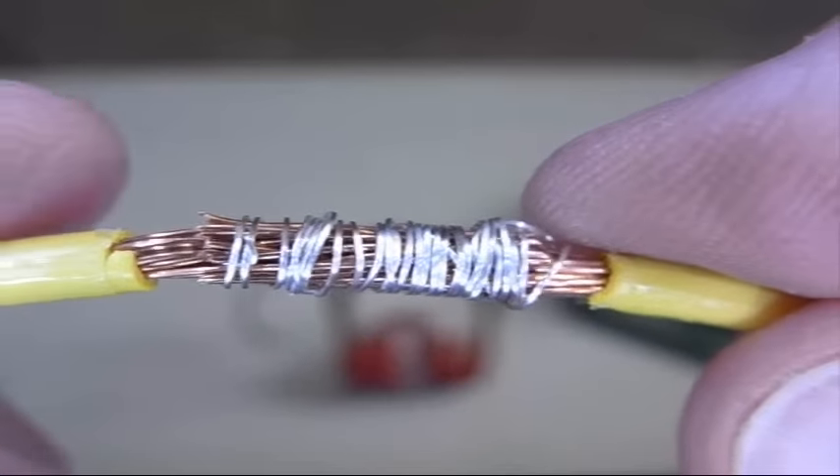I've wrapped this joint with another small thin piece of wire.